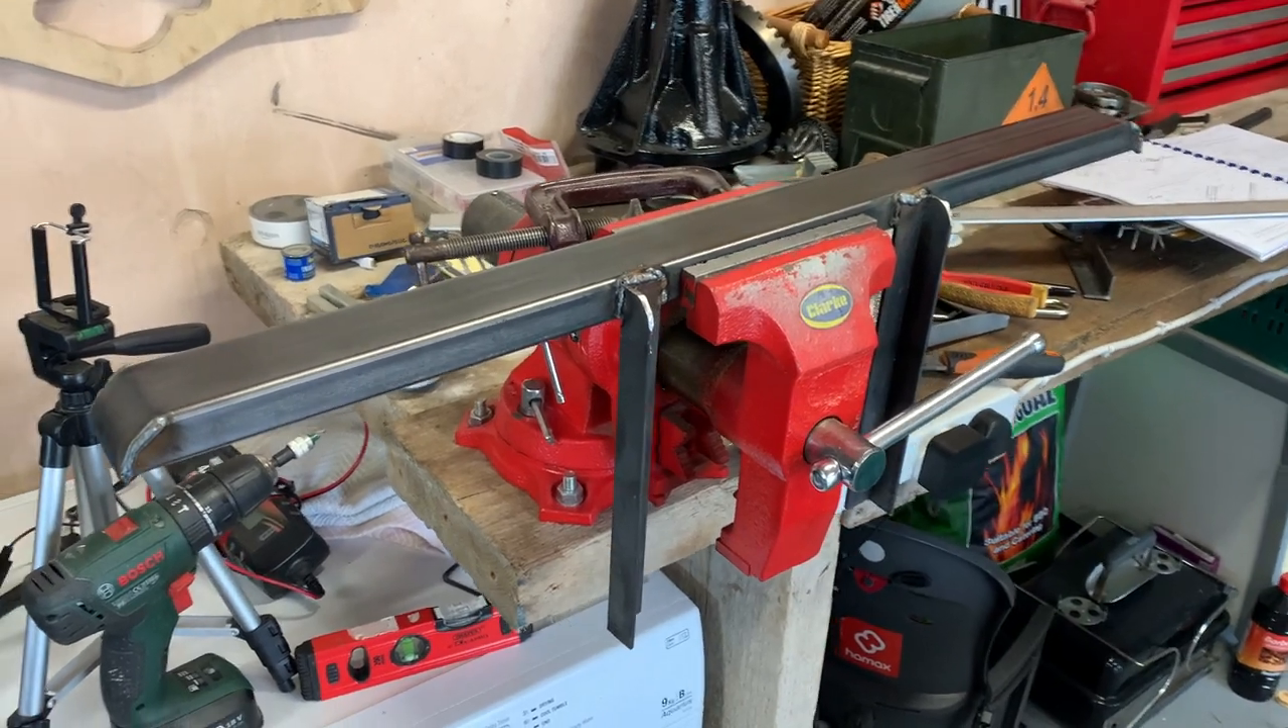So these two support brackets are now welded on.